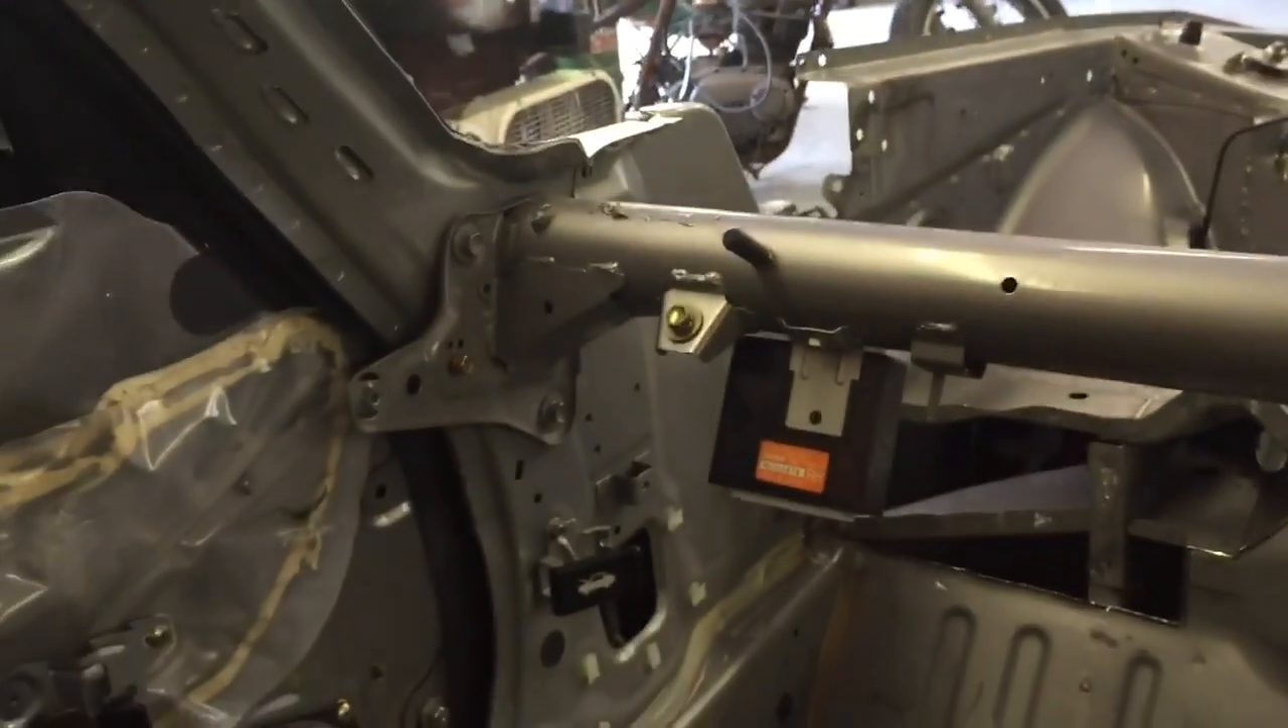Here's the dash bar bolted to support you know the sides of the car.